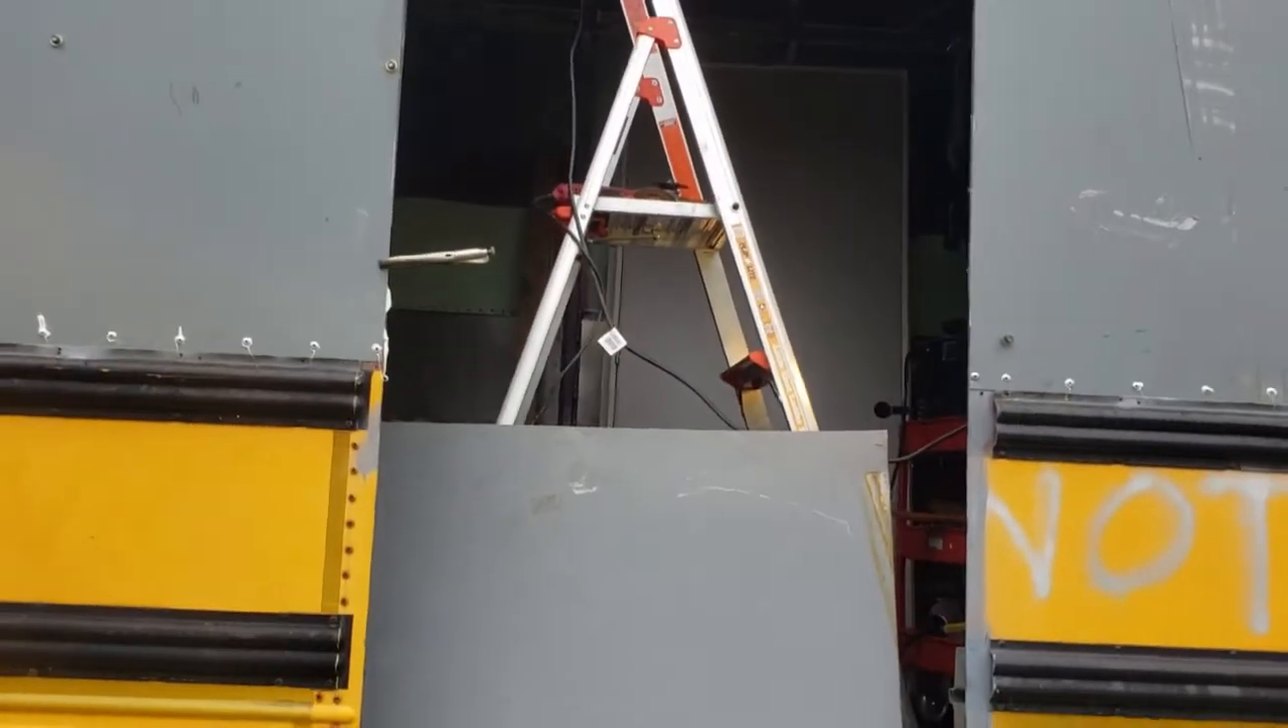So we got the door opening cut here. Panels are attached enough. They're not going anywhere.